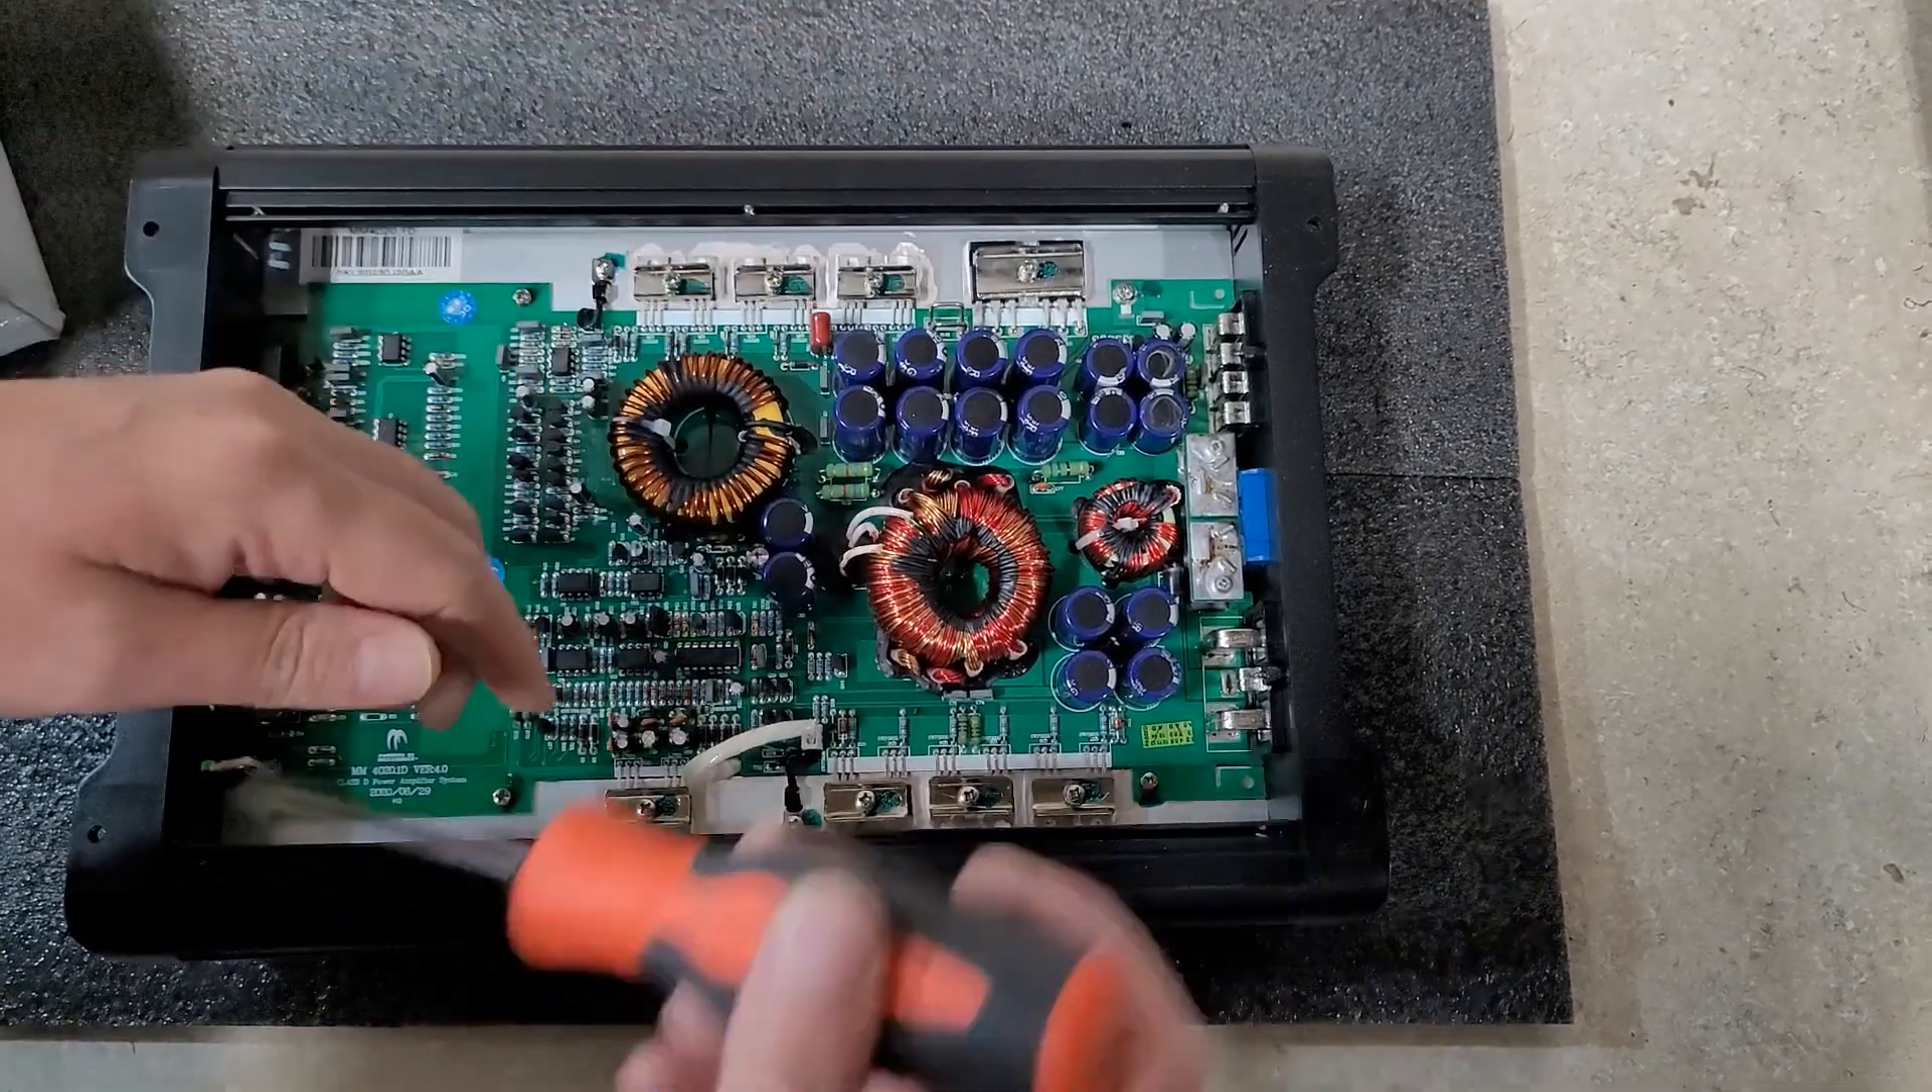Alright guys, so I got the amp apart, what we're looking at here is this FET and what I'm gonna do is we're gonna take off the clamp and just get this out of the way real fast.